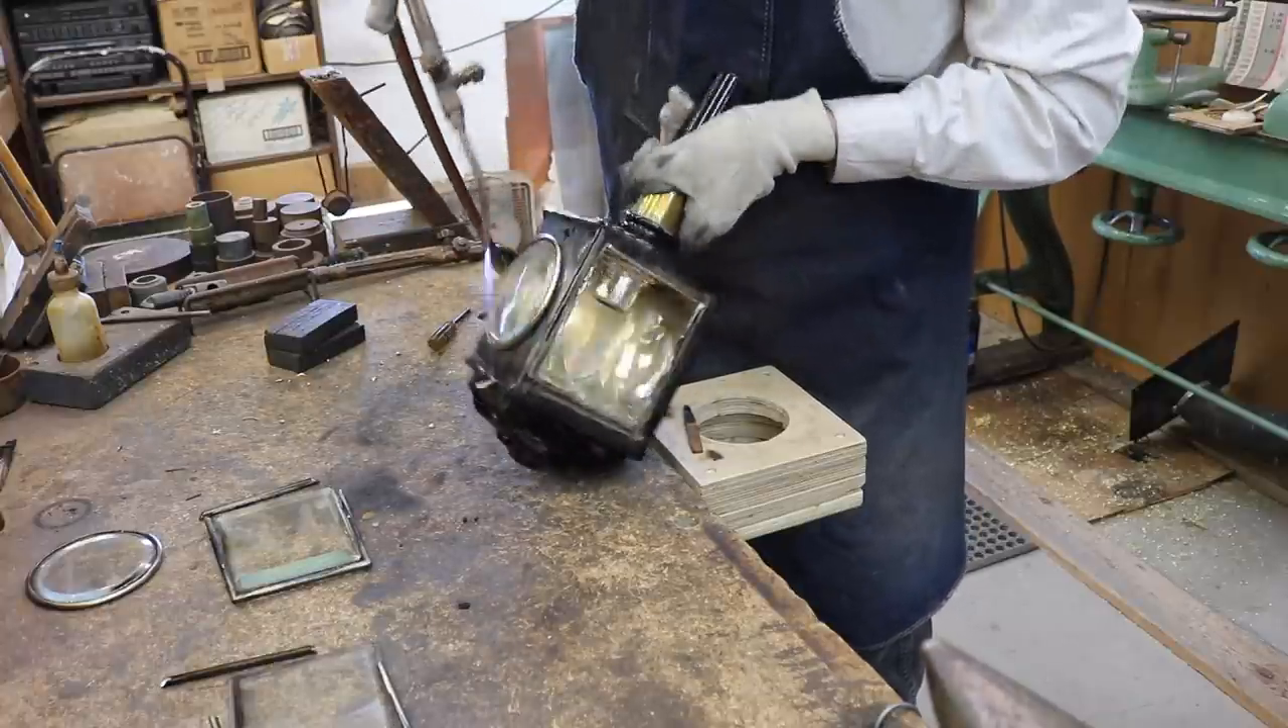The first step is to get the glass taken off the lamp. Here I have all but one off and you can see that I bring the heat in from the base metal out toward the bezel of the lamp.